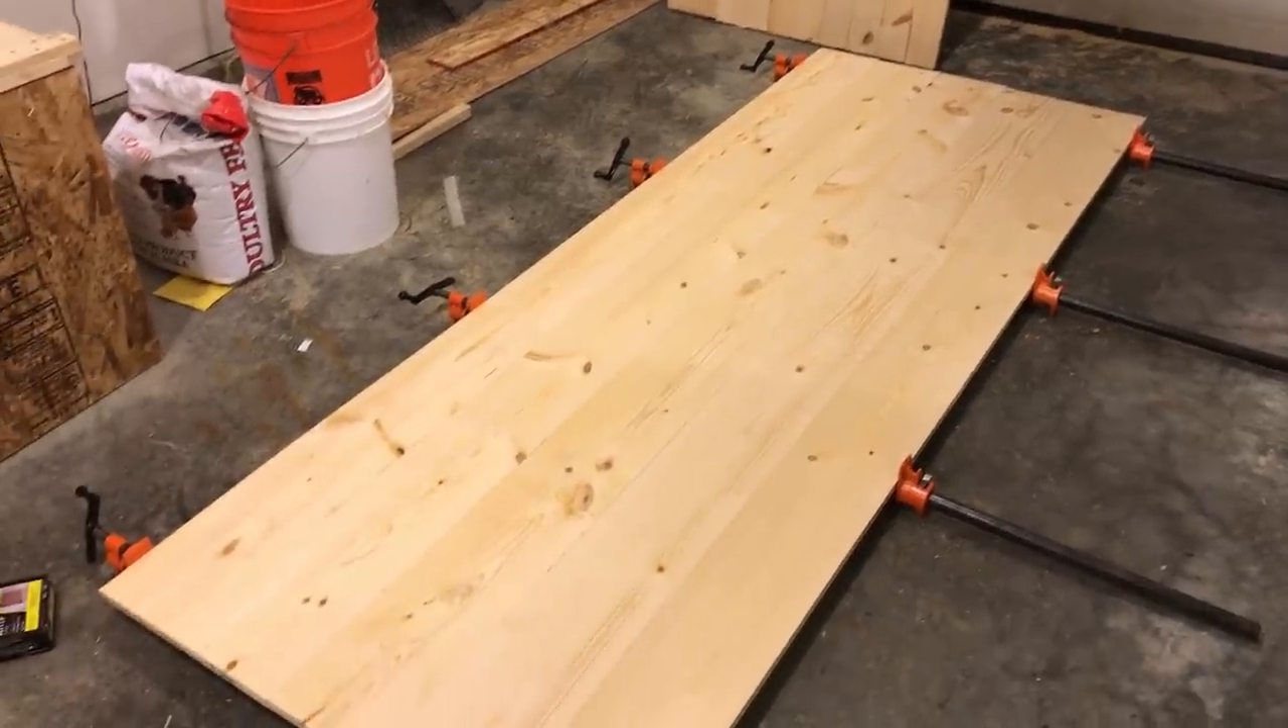So I just started gluing up the first boards. I'm trying to emulate the doors by Al on Lumina Acres, and so we'll see how they turn out.